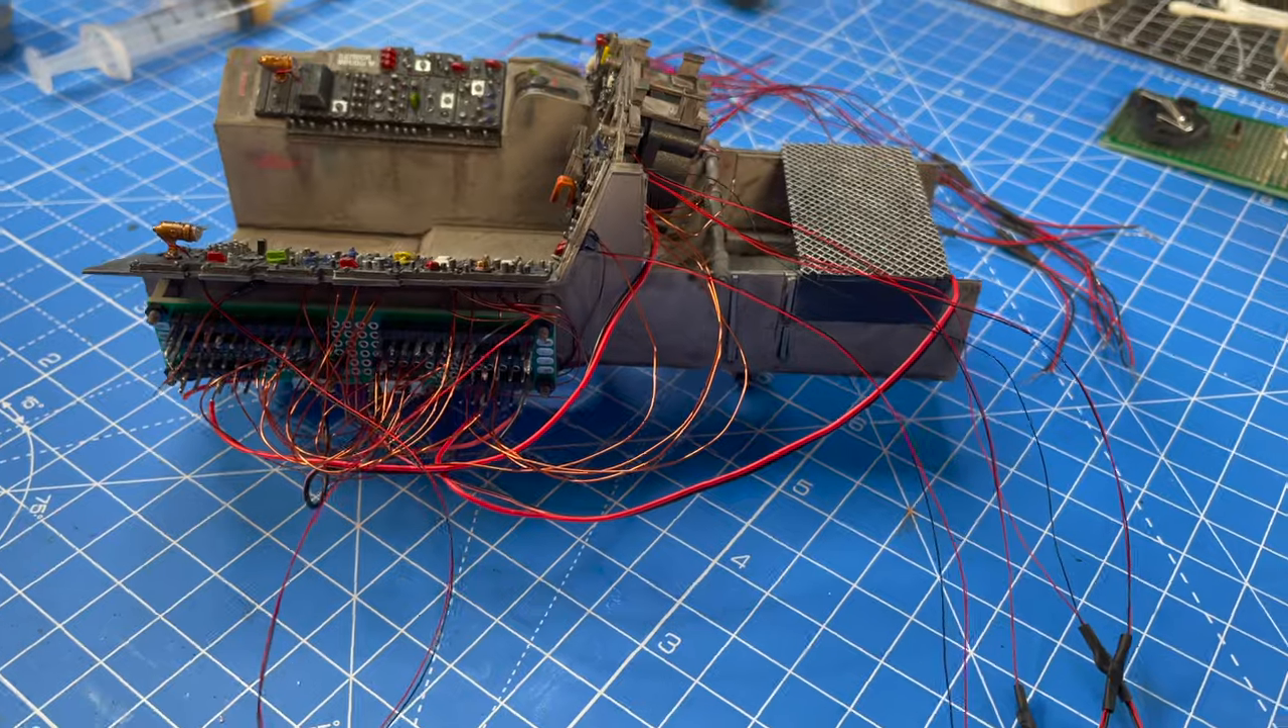Yeah, before you know it, you've wired up all of the buttons, and what a colossal pig's breakfast of a nightmare scene this is.